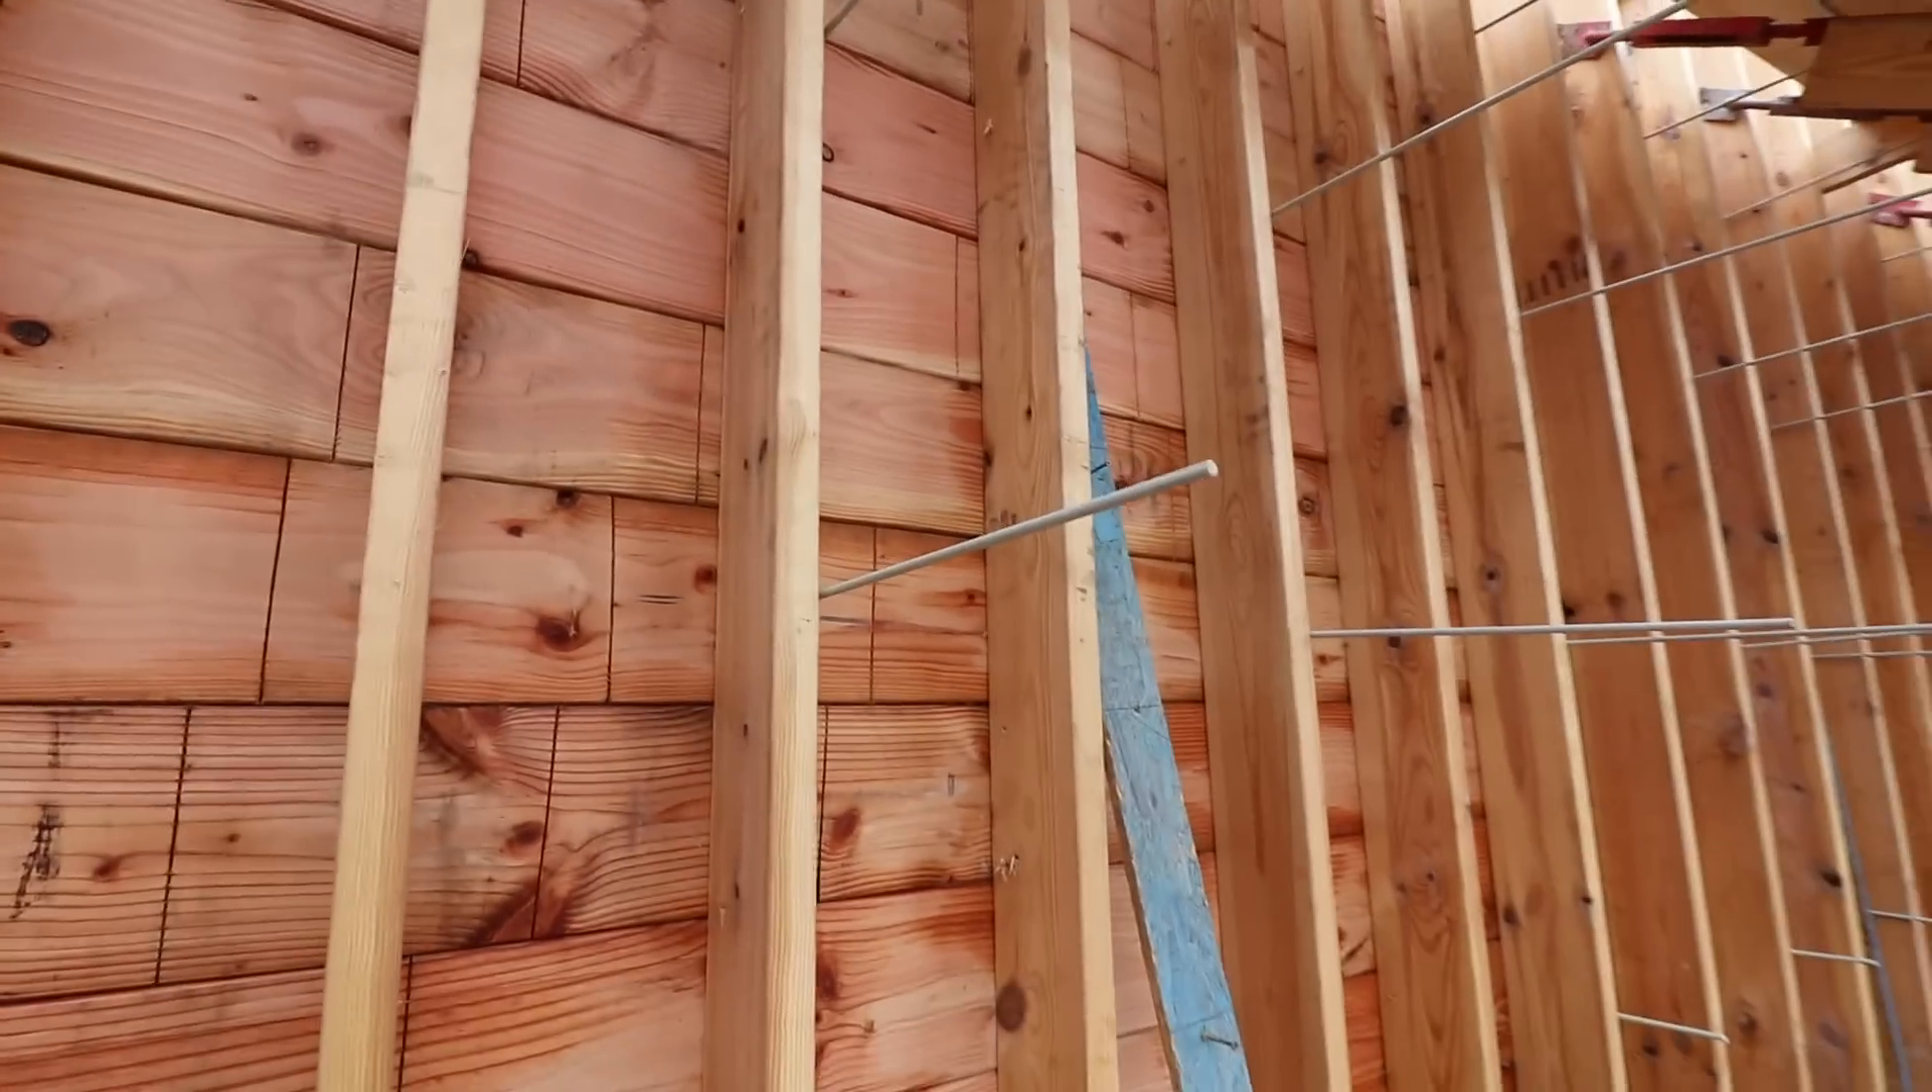They don't have the backside of these ties on yet to hold them together.